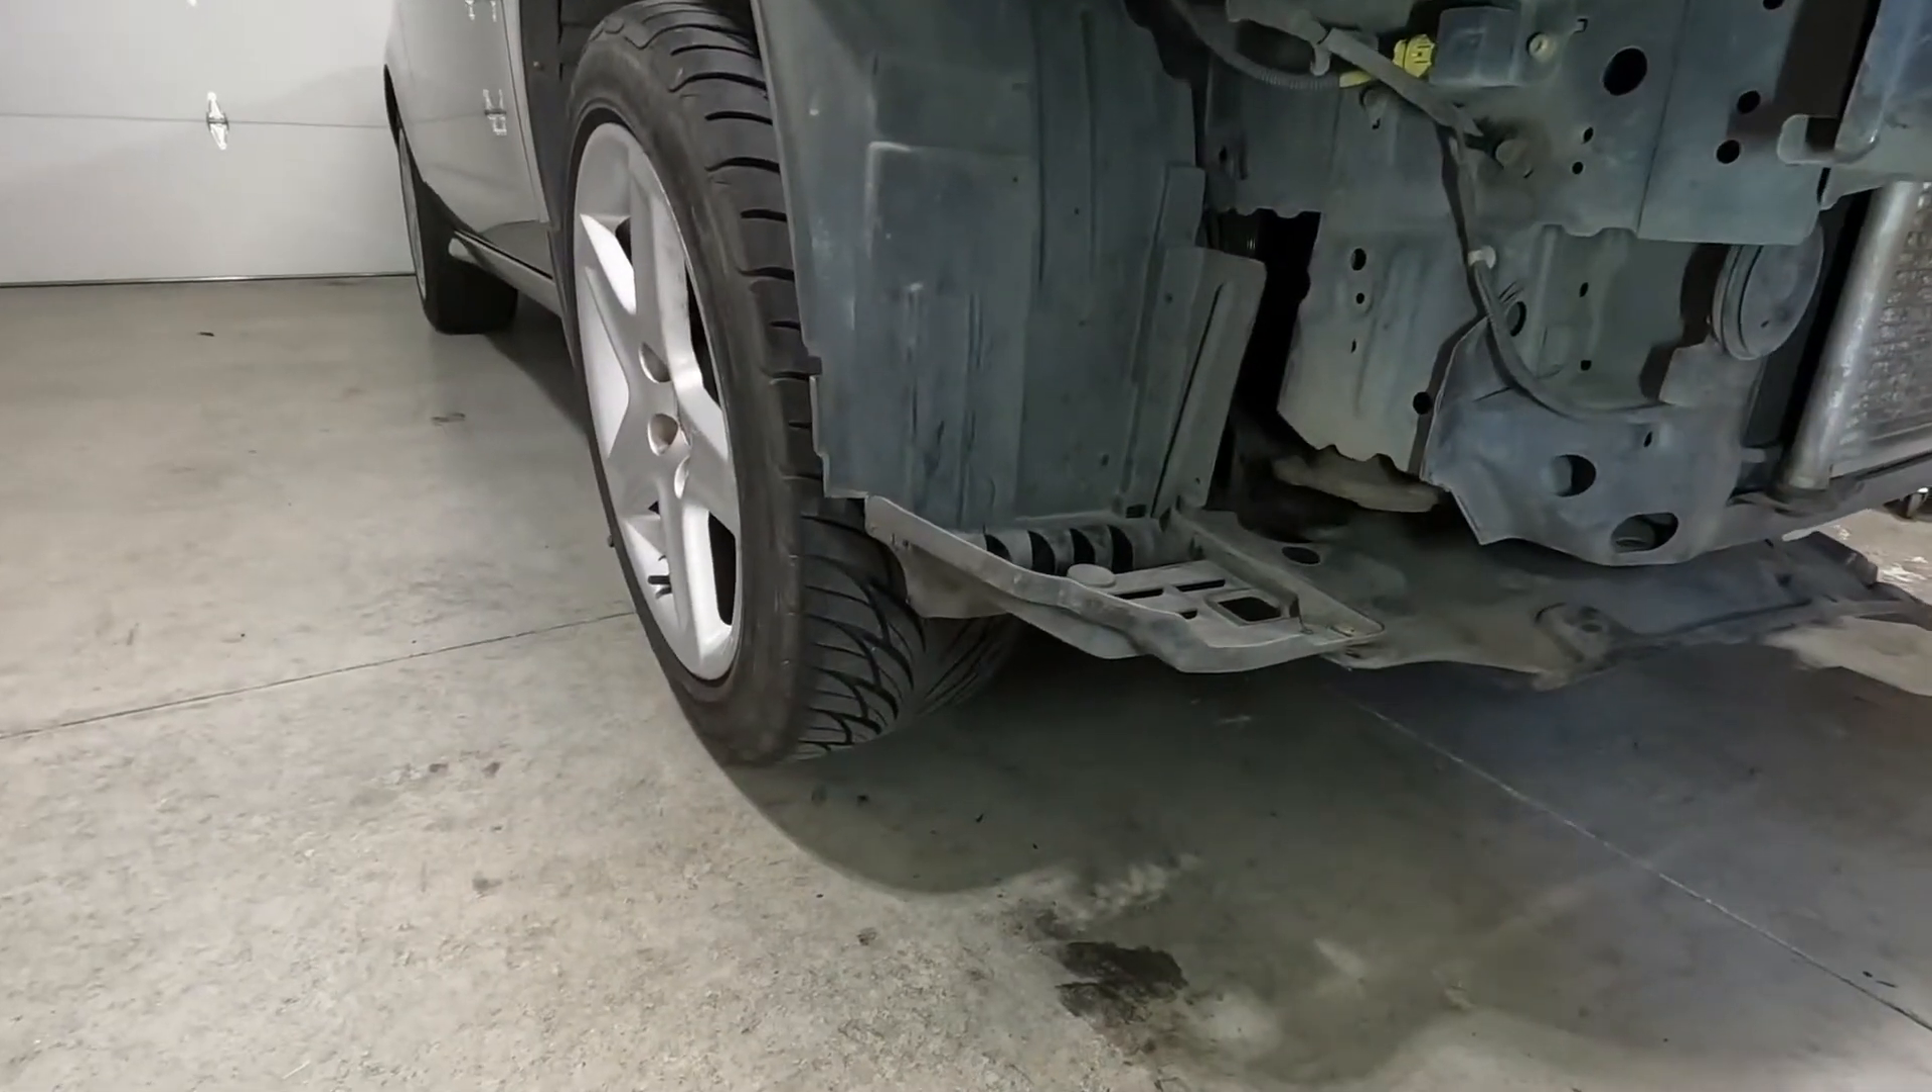So I got the front bumper off and the passenger side is looking pretty good.